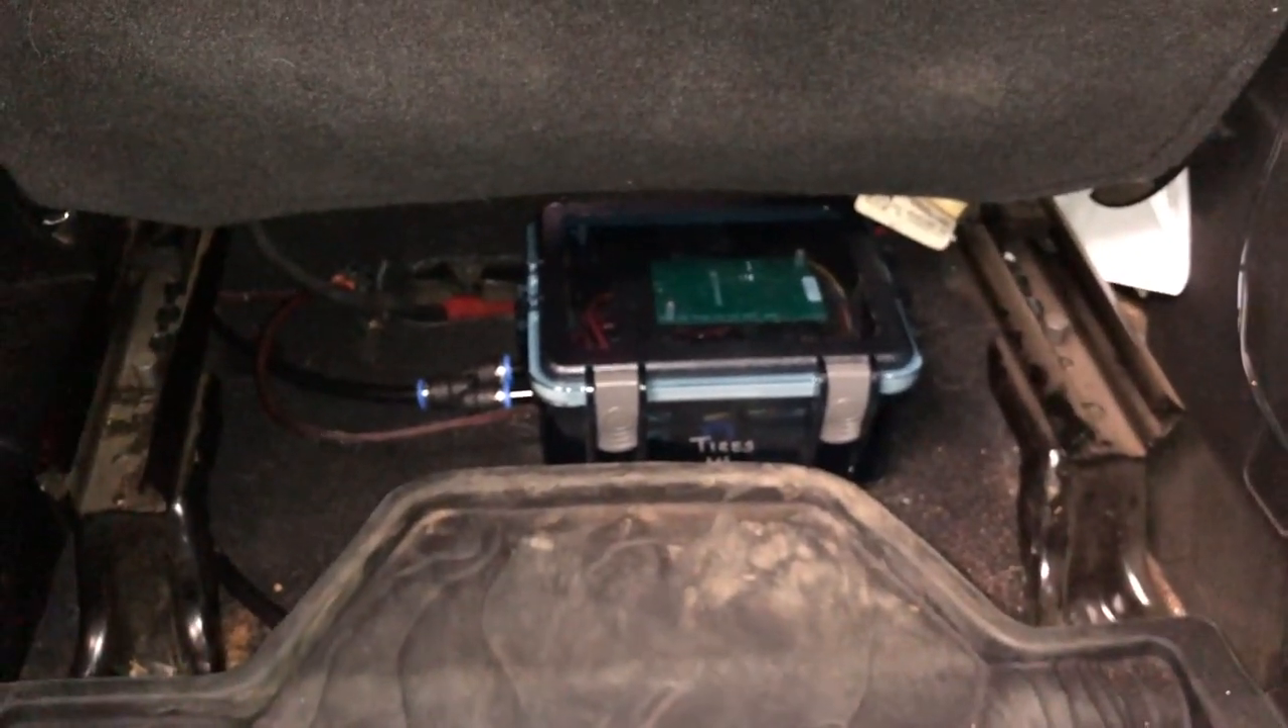So, you can see we've gone ahead and mounted that Air Command box right underneath the driver's seat, tucked up nice and neat.